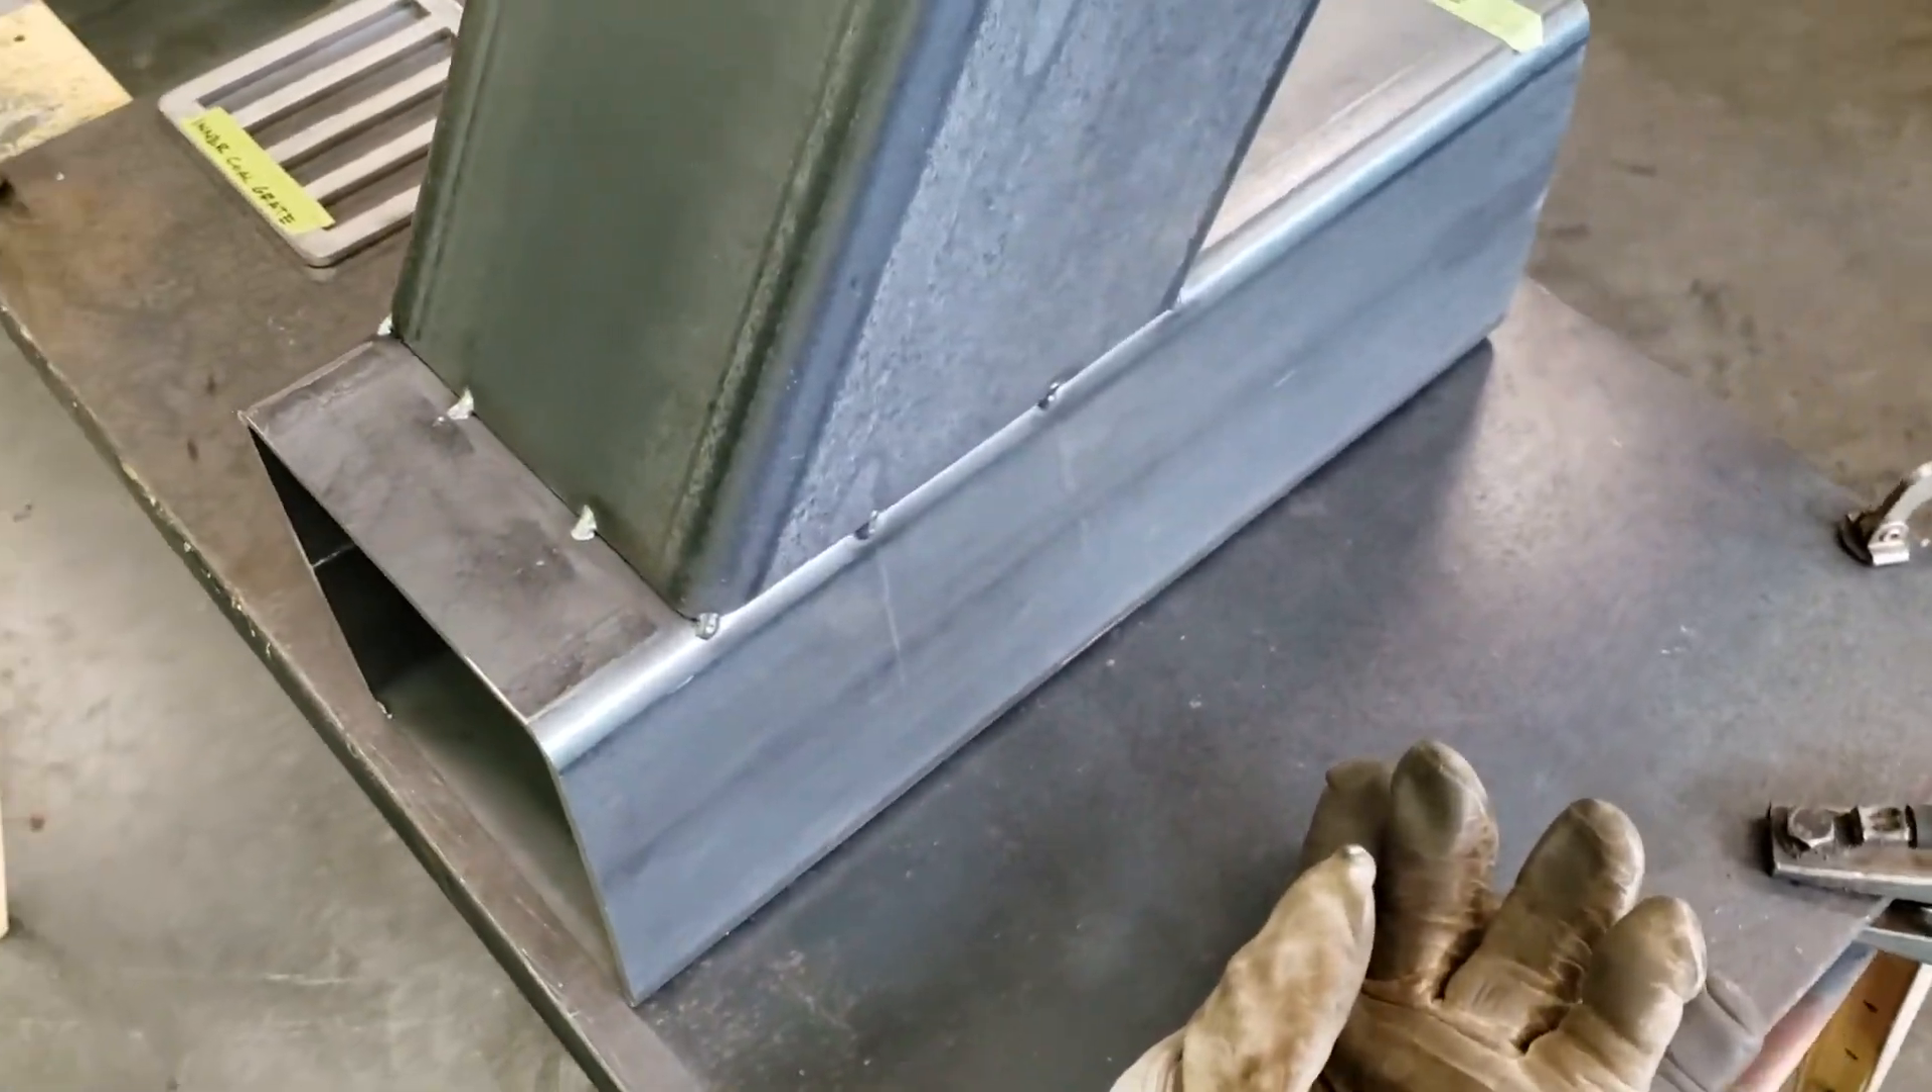Okay, you can see where I made several heavy tacks, one at each corner and then a couple more tacks in the center of each section where the two pieces of six inch square tube connect together.